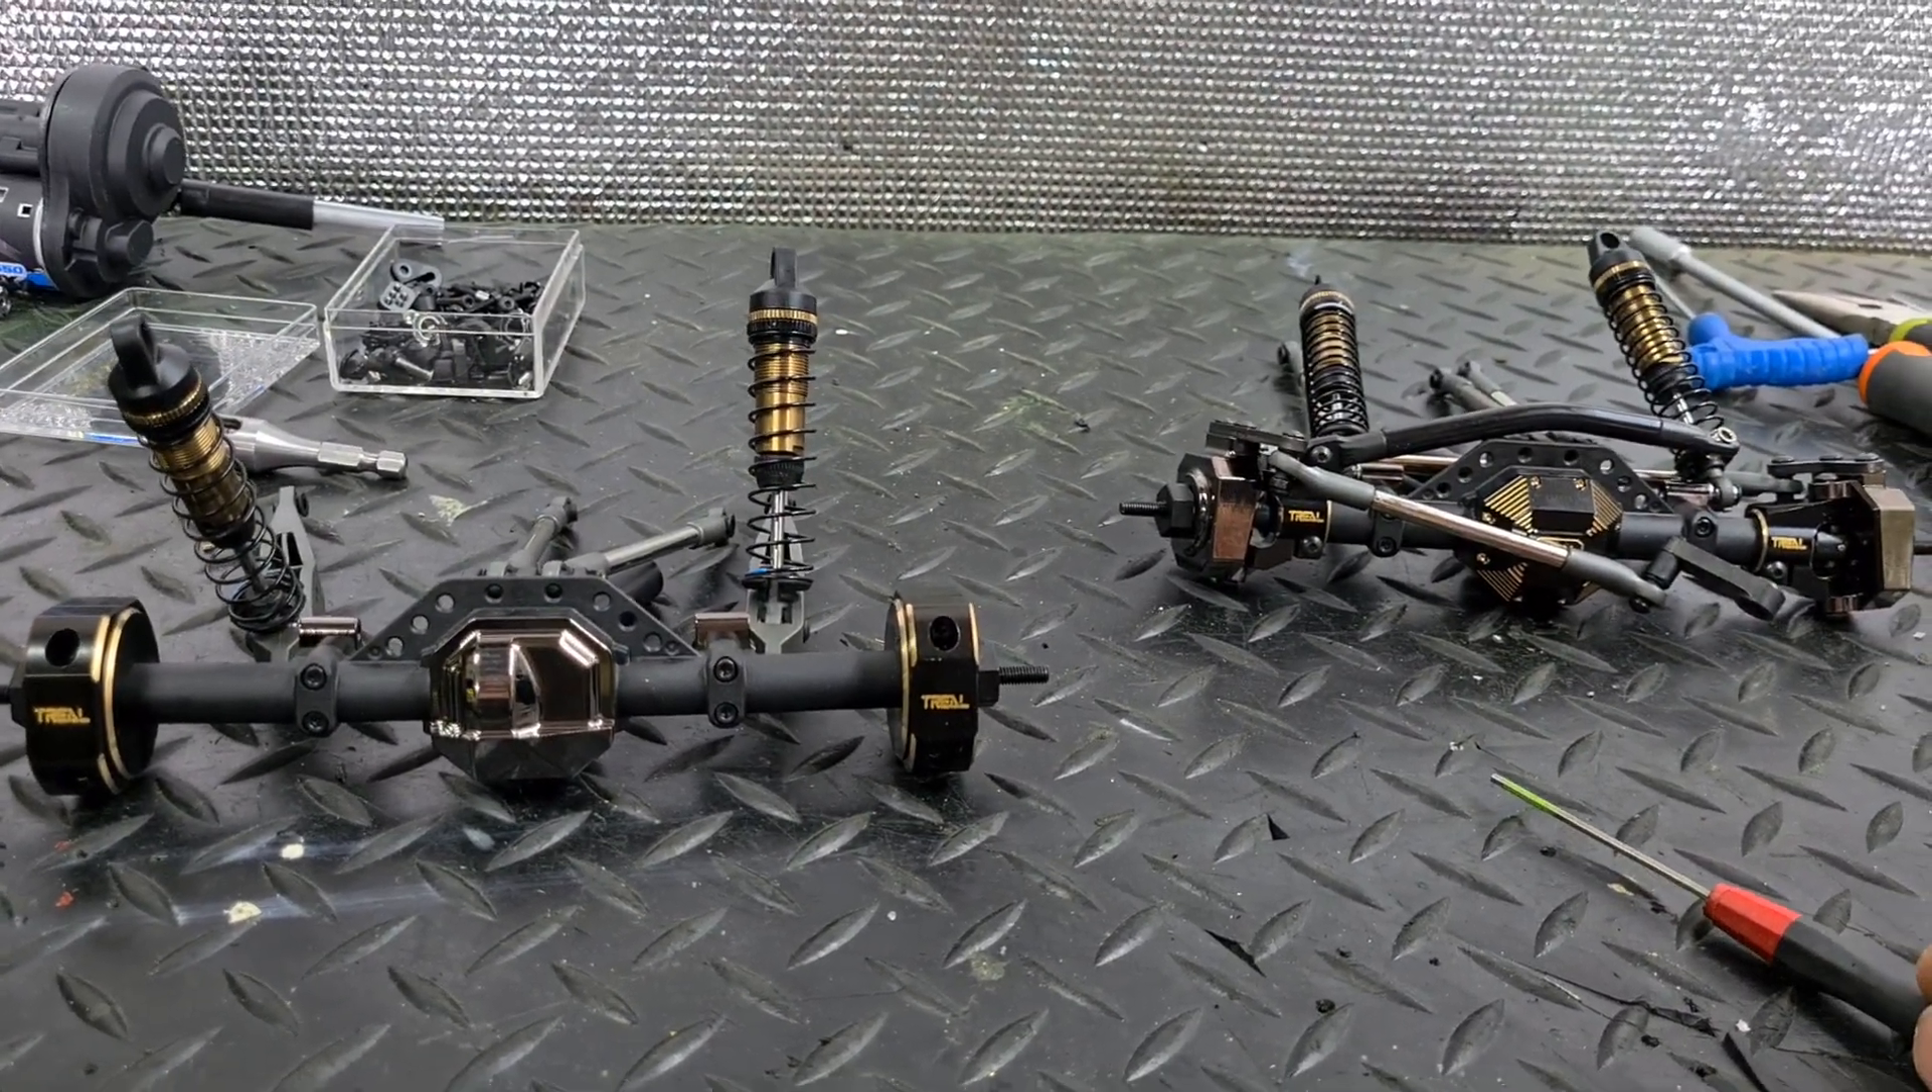Rear and front uh axles are ready to go back on the truck.